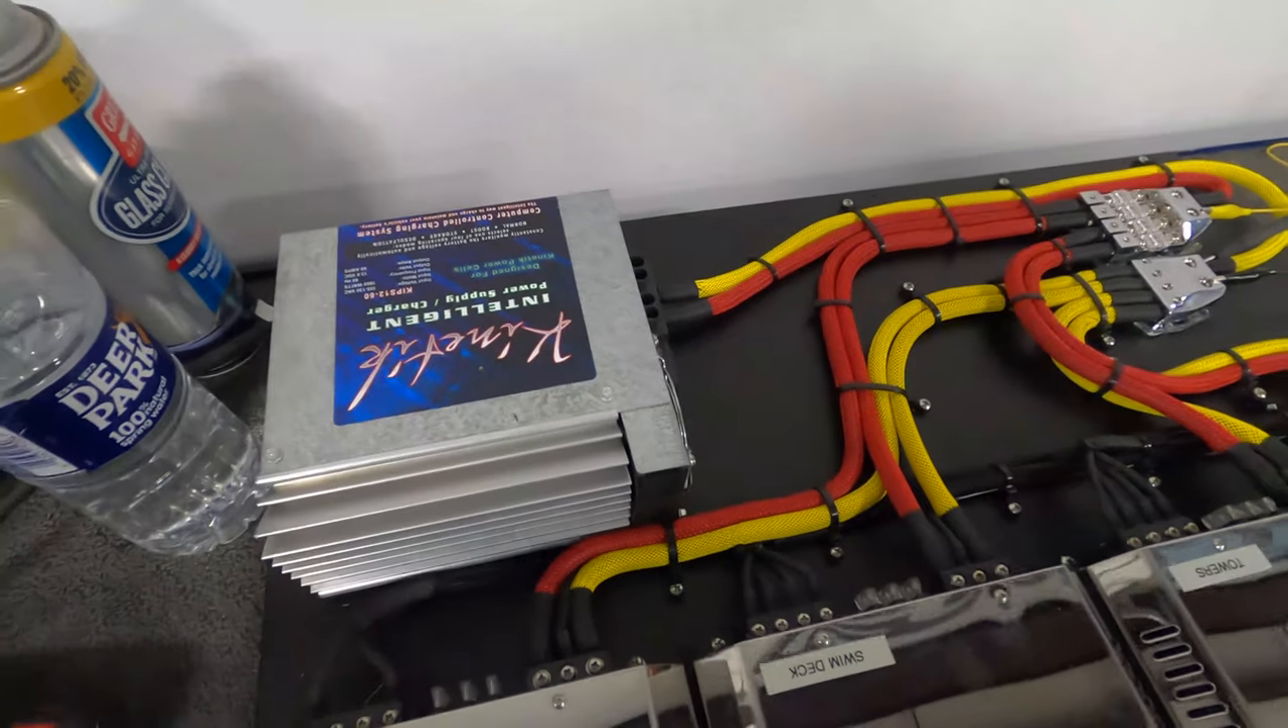We got the amp board all wired up.